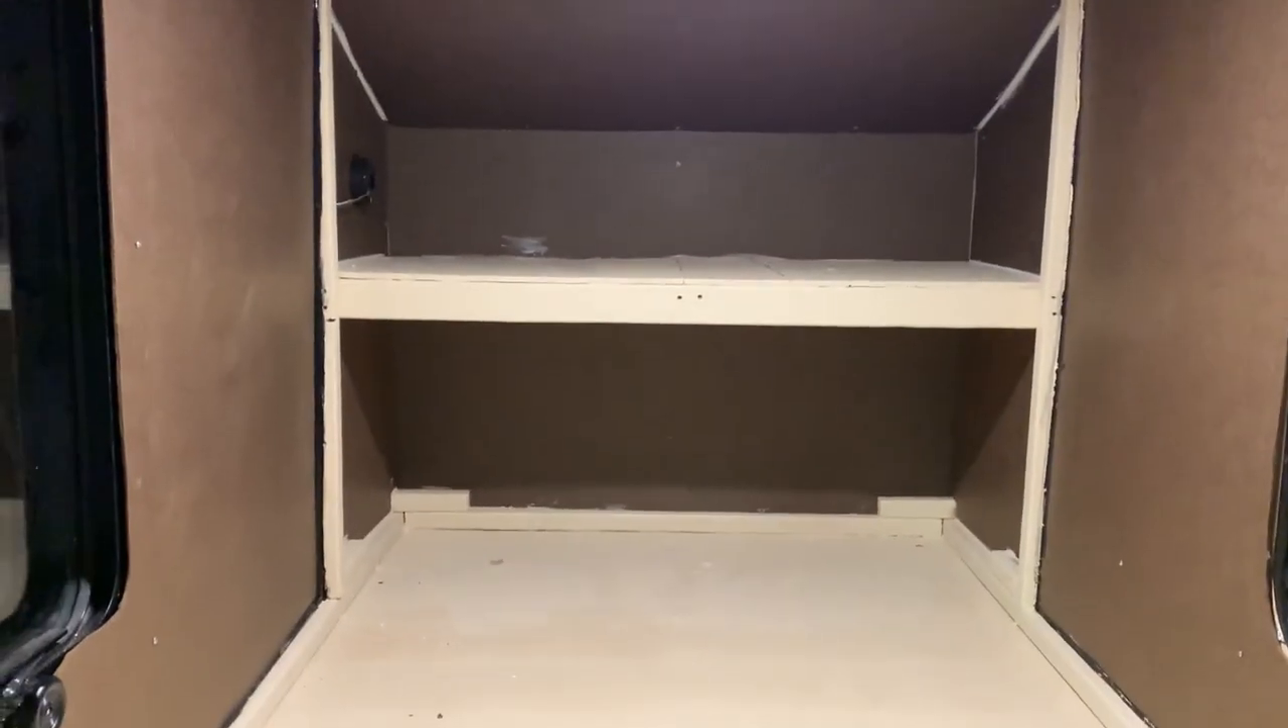It's got a vent, and I've got a couple windows, and I dig it, and so I got my shelf up there, so I'm debating whether I'm going to put a lip on.